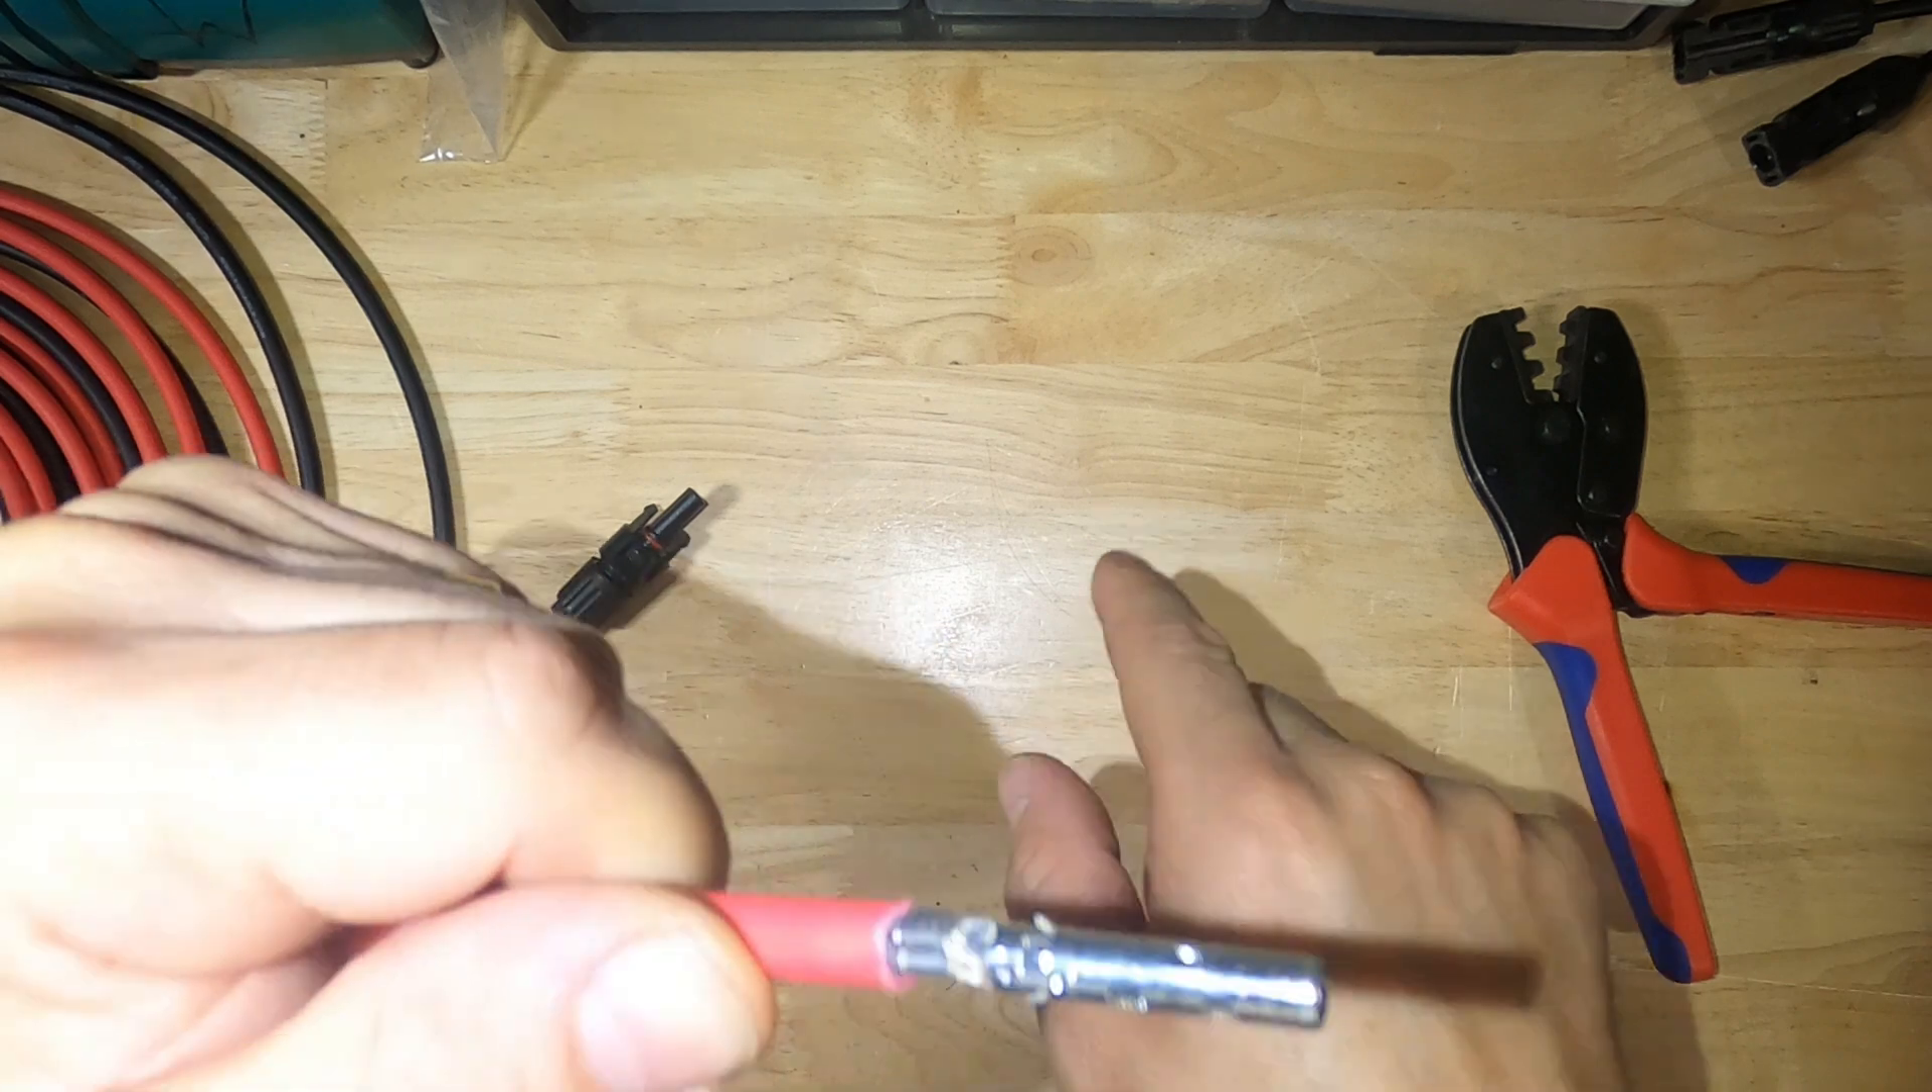That's perfect because the insulation is all the way against the ferrule. And the tabs are folded over perfectly.